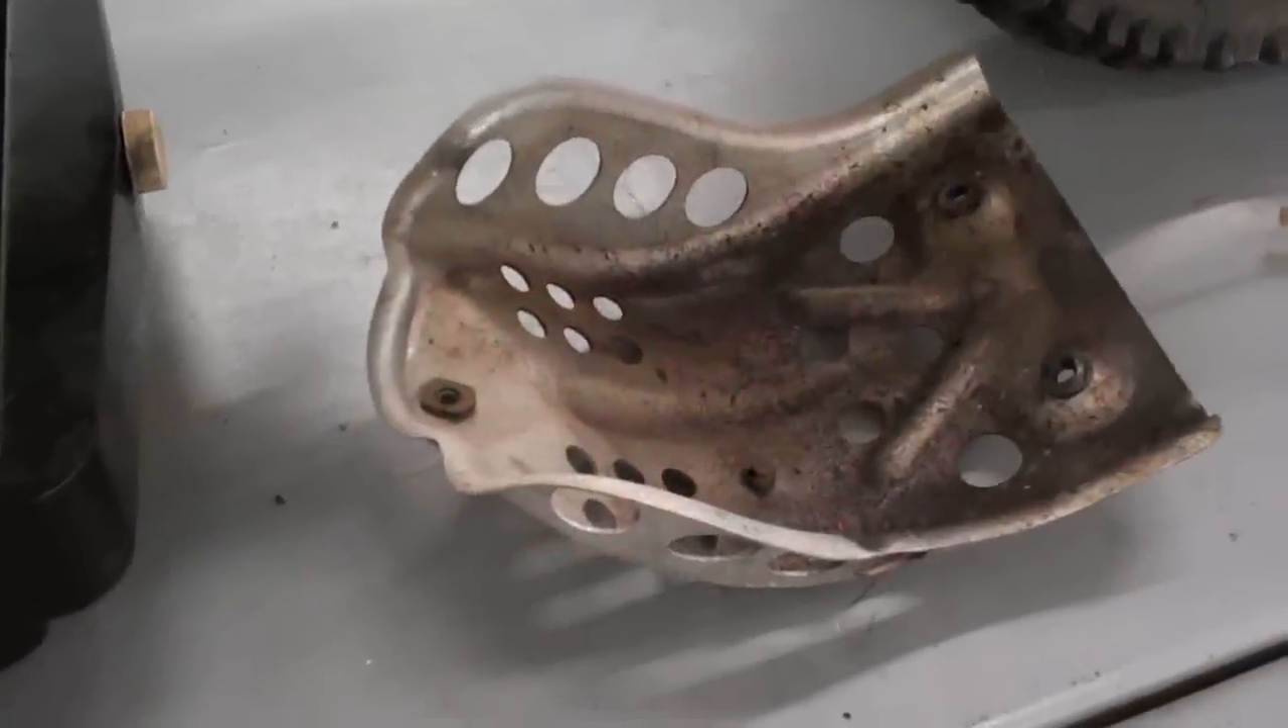Now the first thing you'll want to do is remove the skid pan which we've done here.